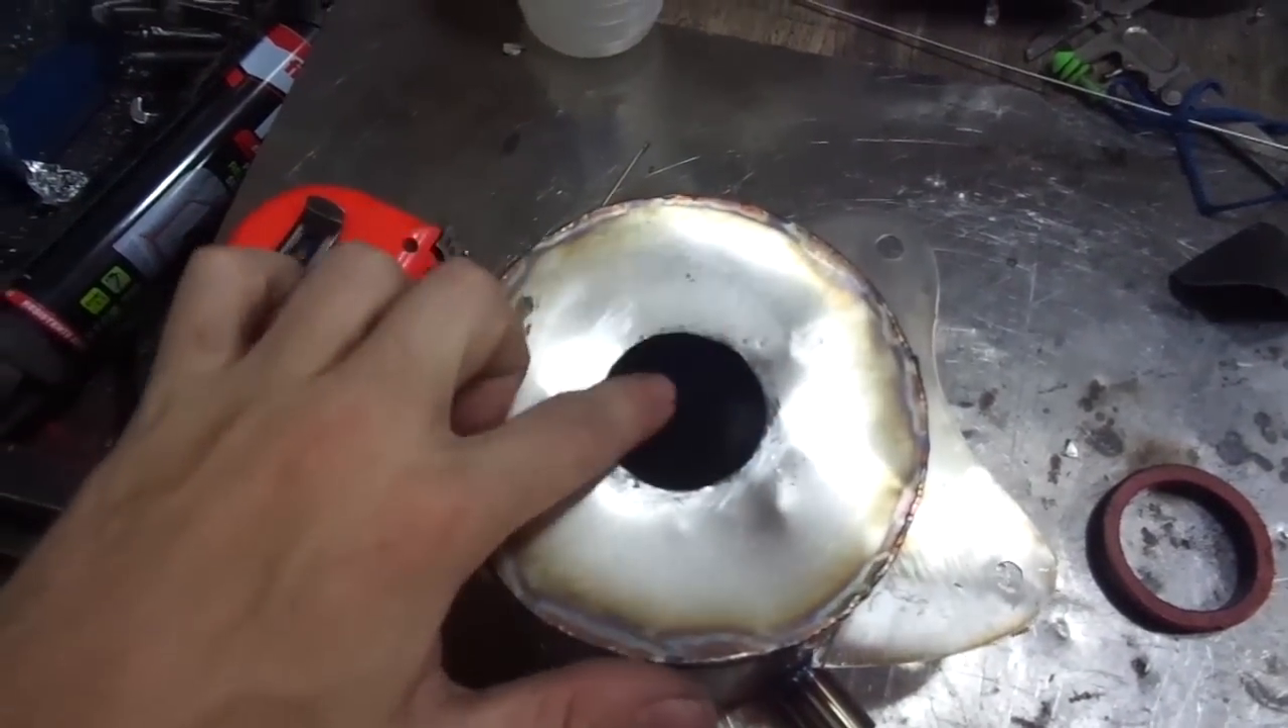Casi Lo tengo todo soldado Solo me falta Pegarle la rosca Alrededor de este agujero.